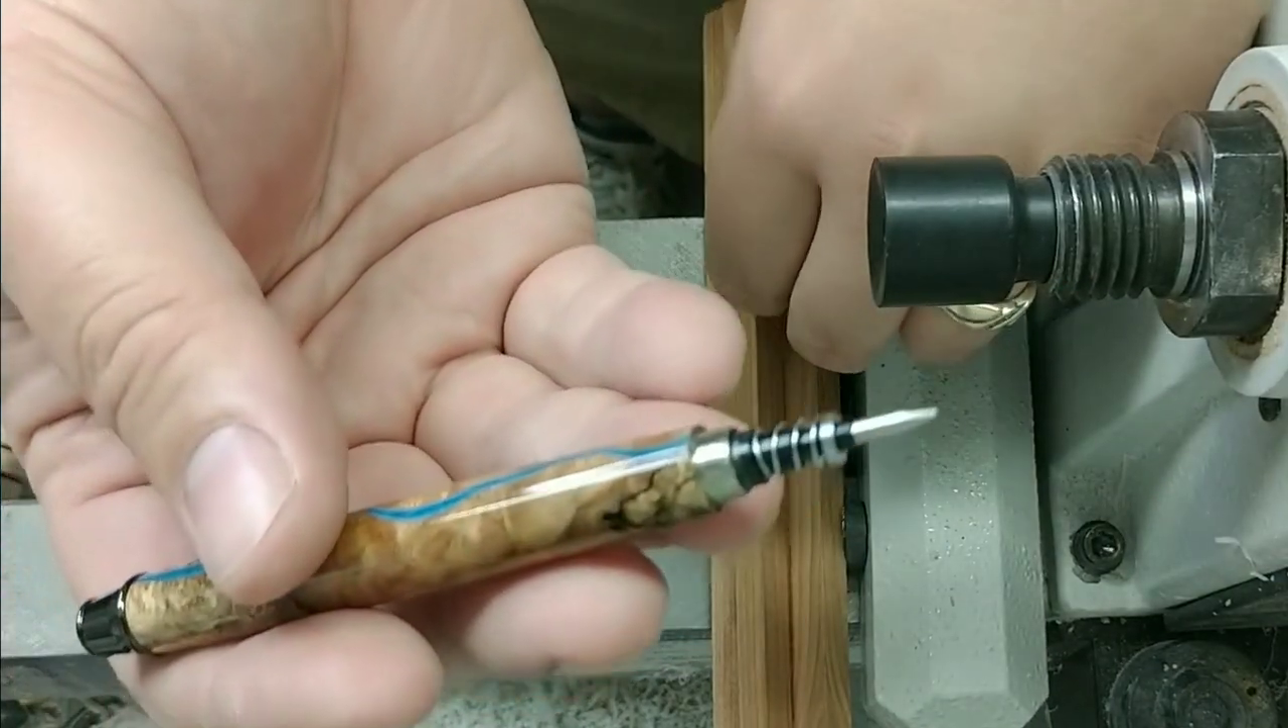You can see your spring sticking out there.